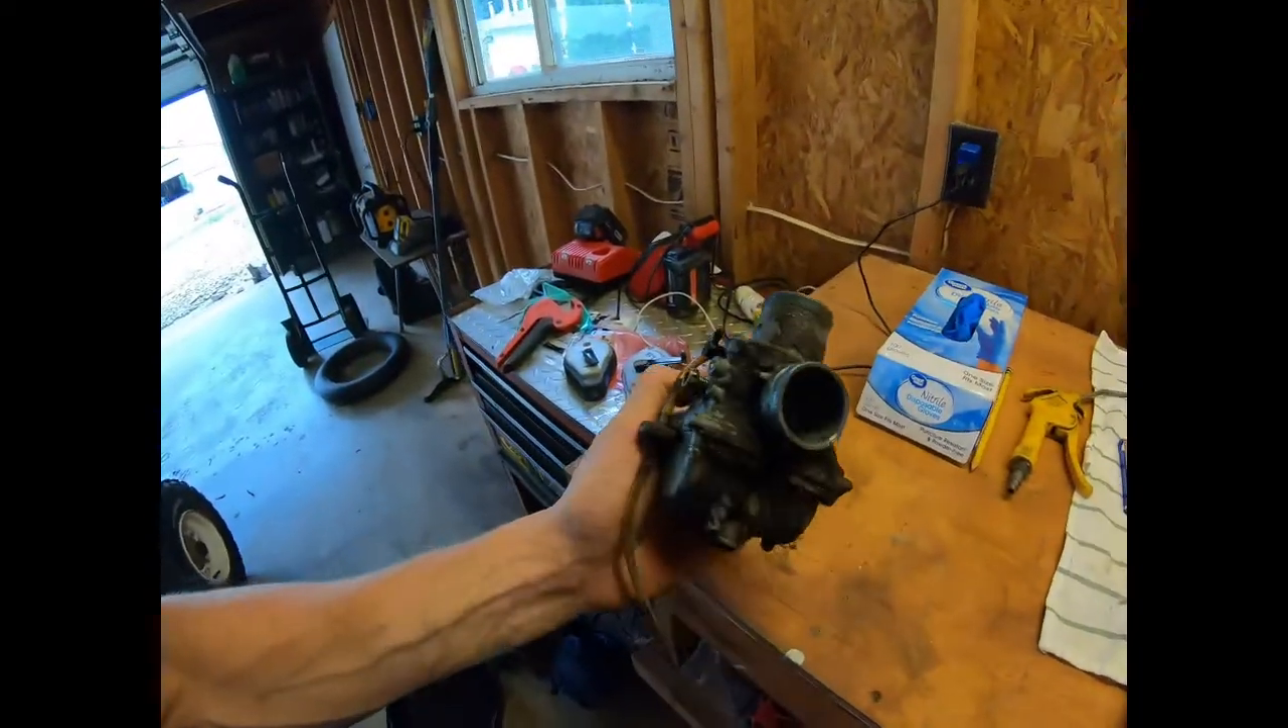So we've got the carburetor pulled off it's right here.